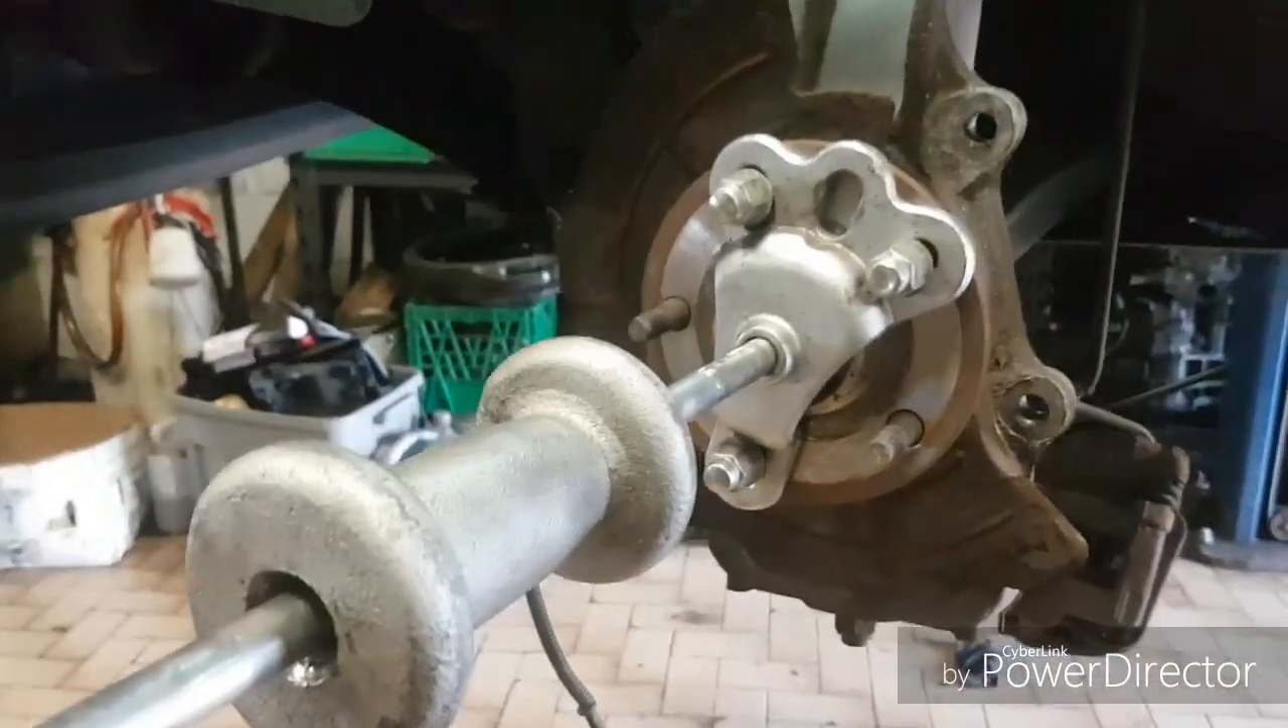We got our slide hammer mounted with the hub adapter.